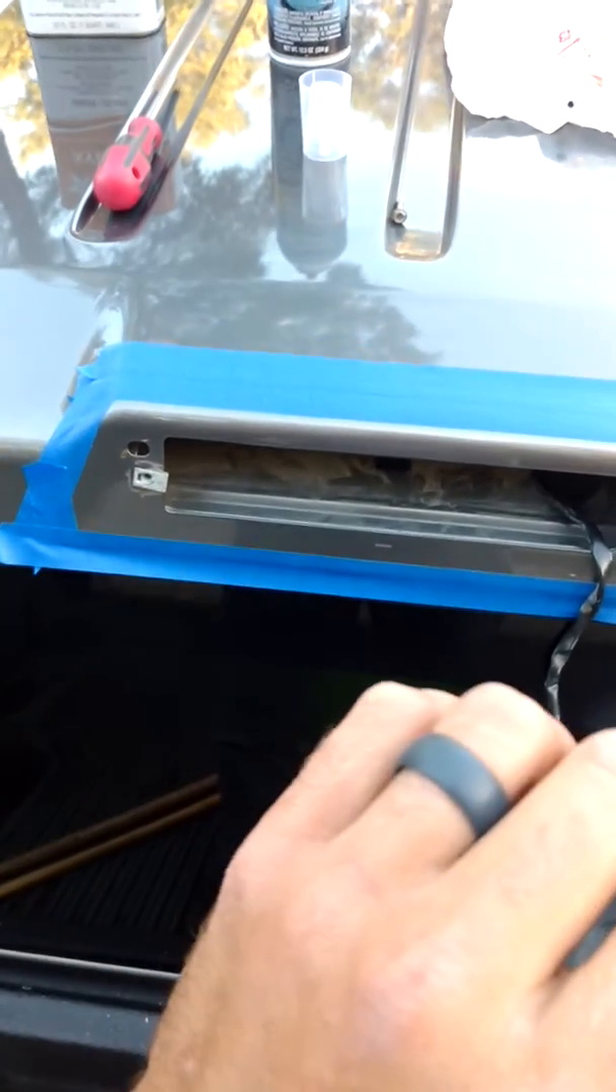So, I taped off the area before I even took the third brake light out.